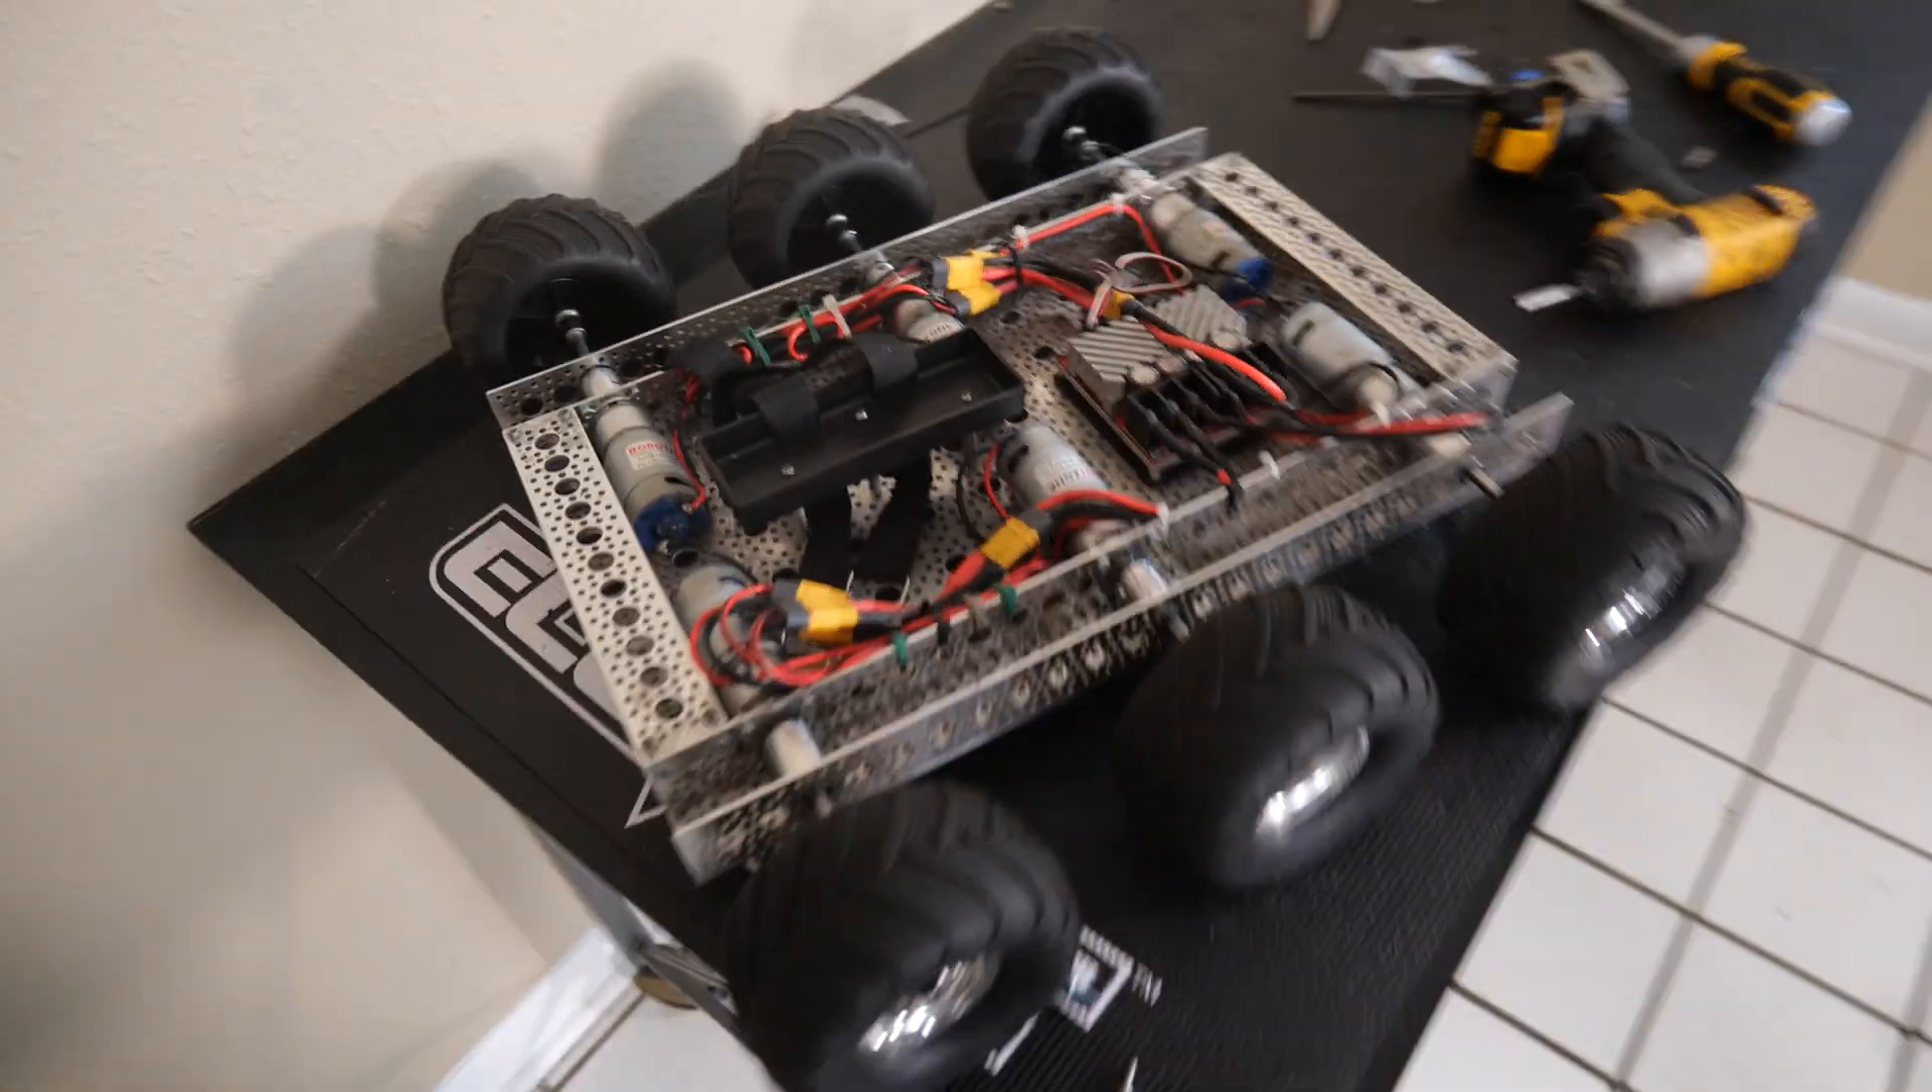All right, so everything is complete with mounting the wheels. We can get a good look at it right here.